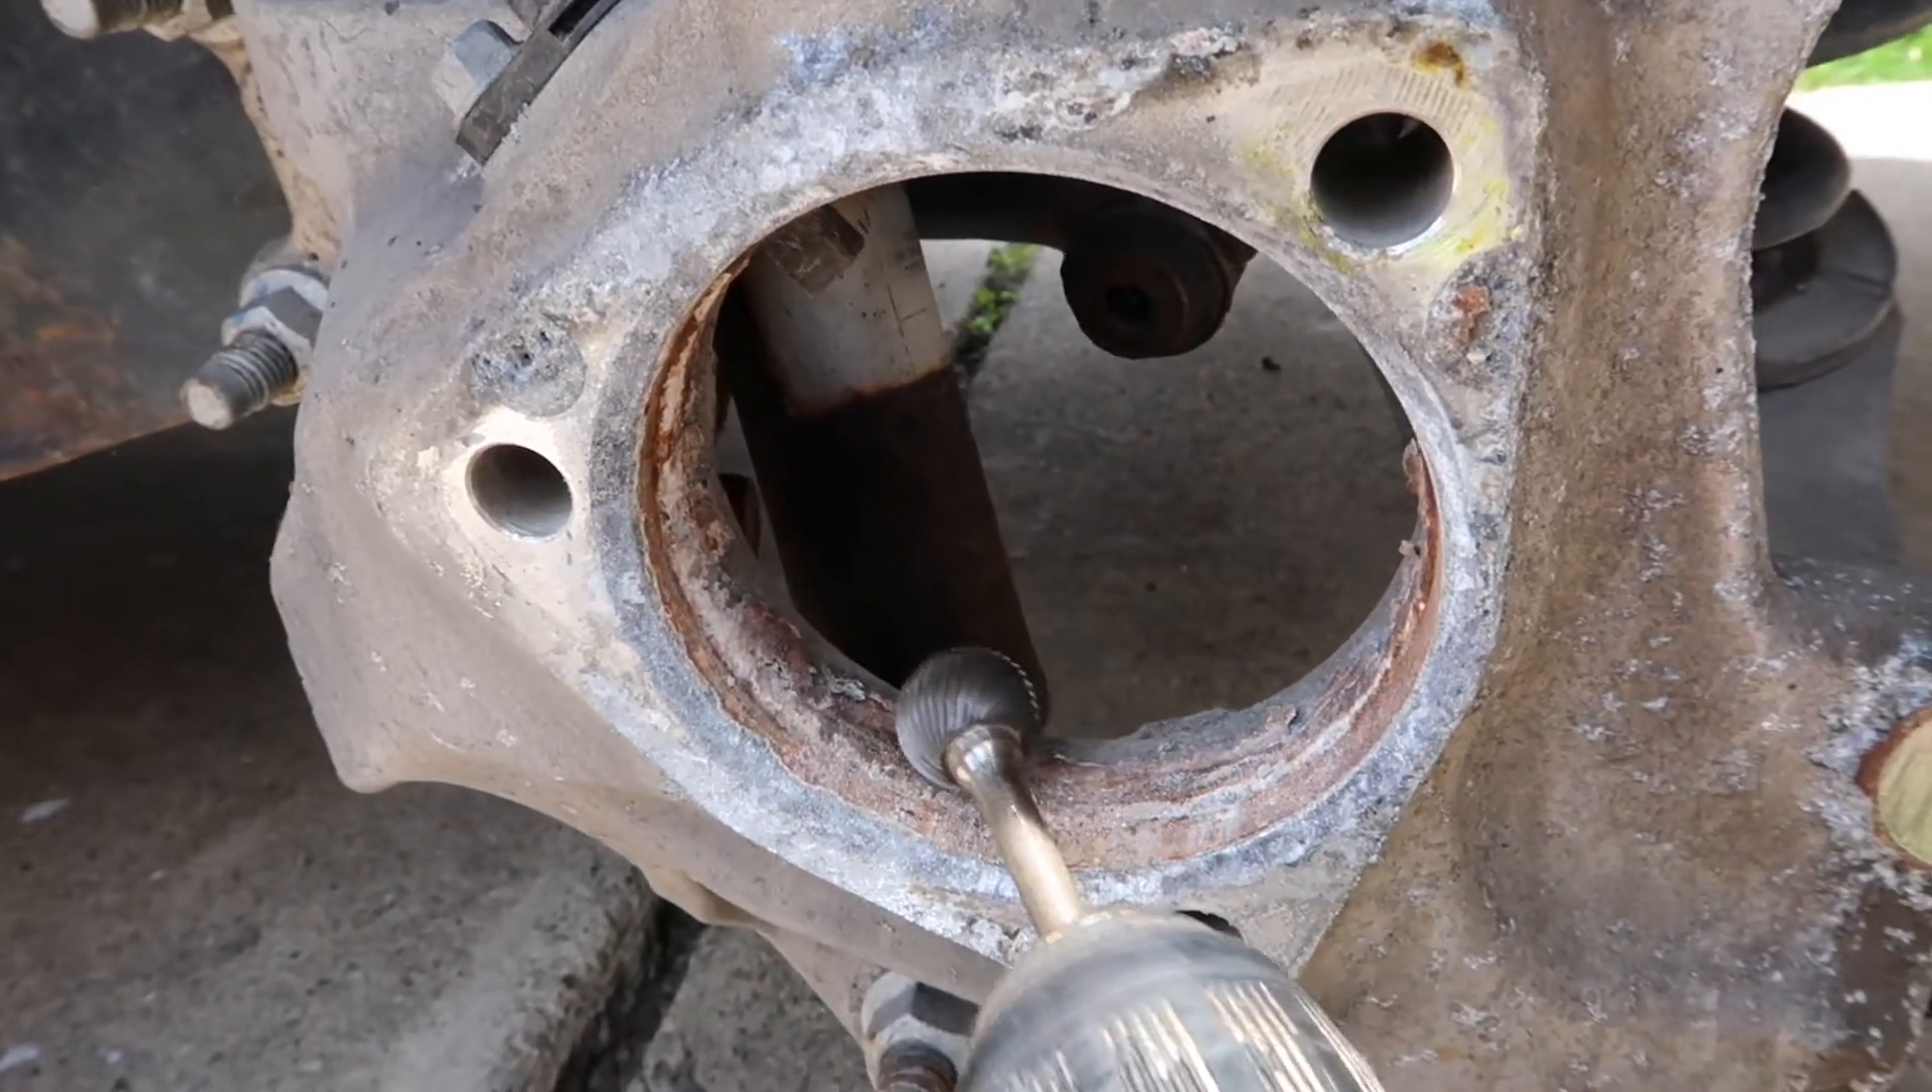All right, YouTube, so that's the wheel, well, the knuckle with the wheel bearing removed.